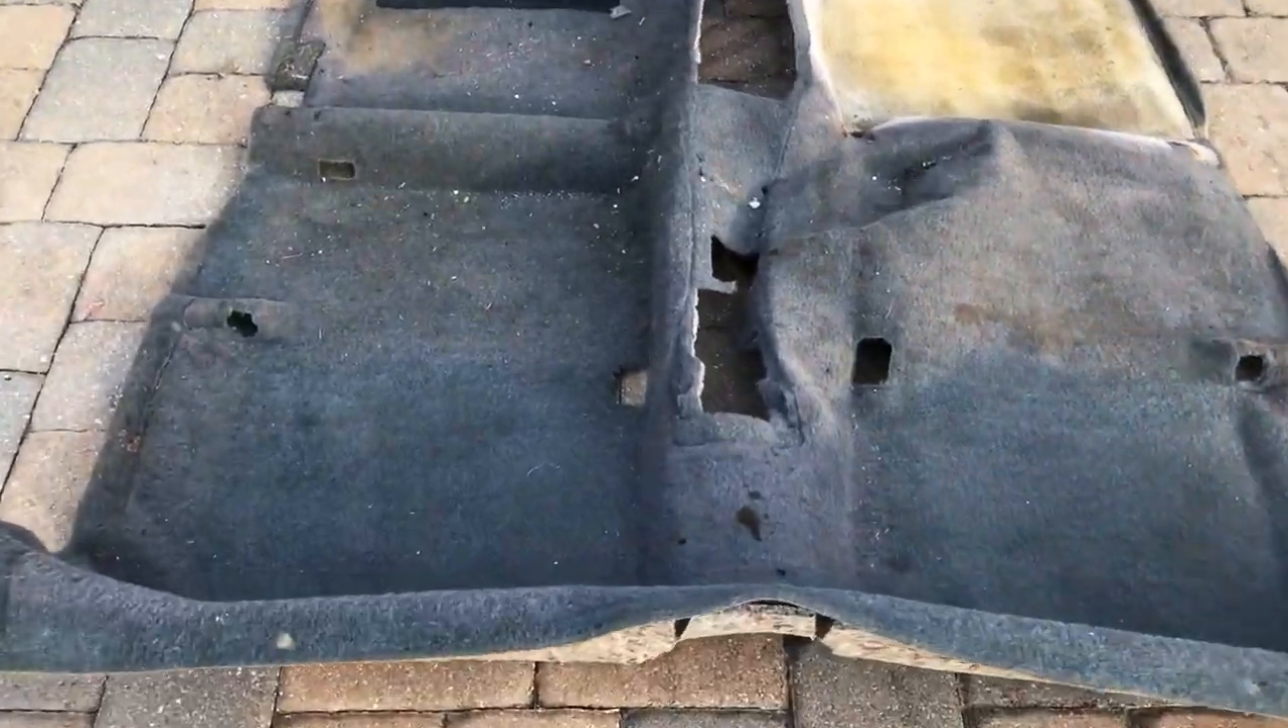And so the carpet is out.